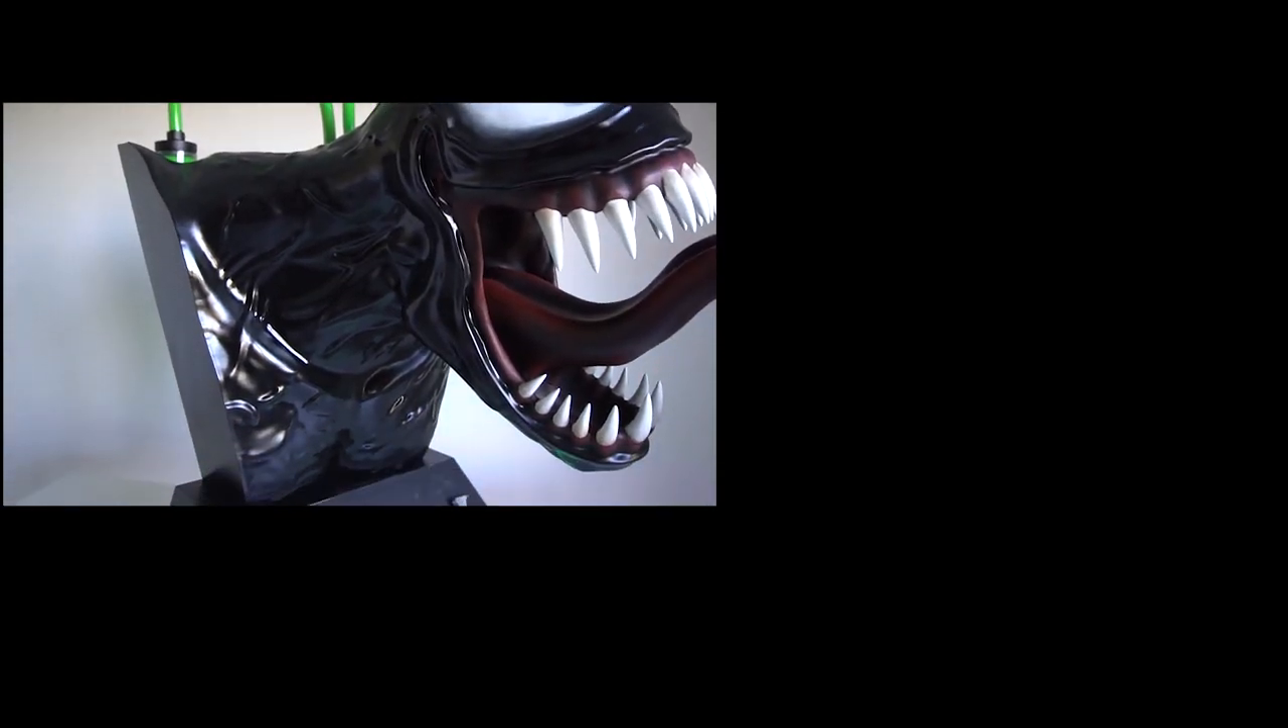At last I put the tongue in place. So that's it. Our Venom case mod is done.